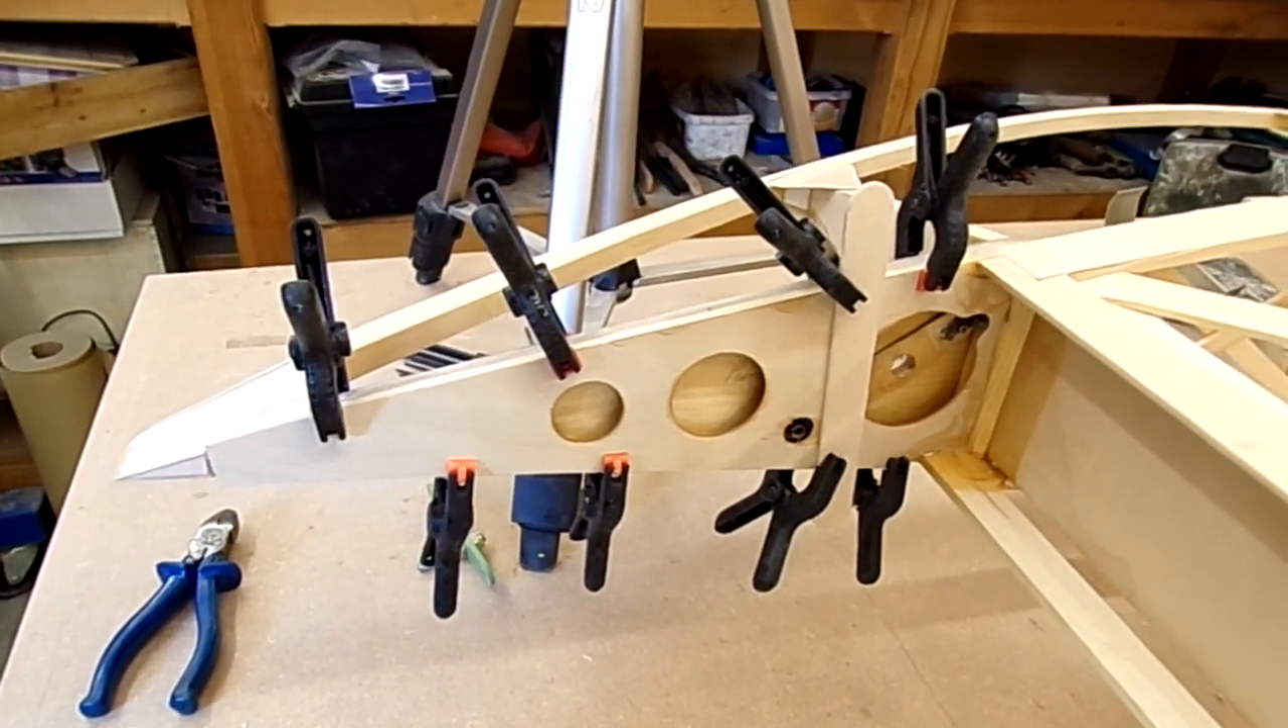So, there's the, er, cover panel bonded into place.